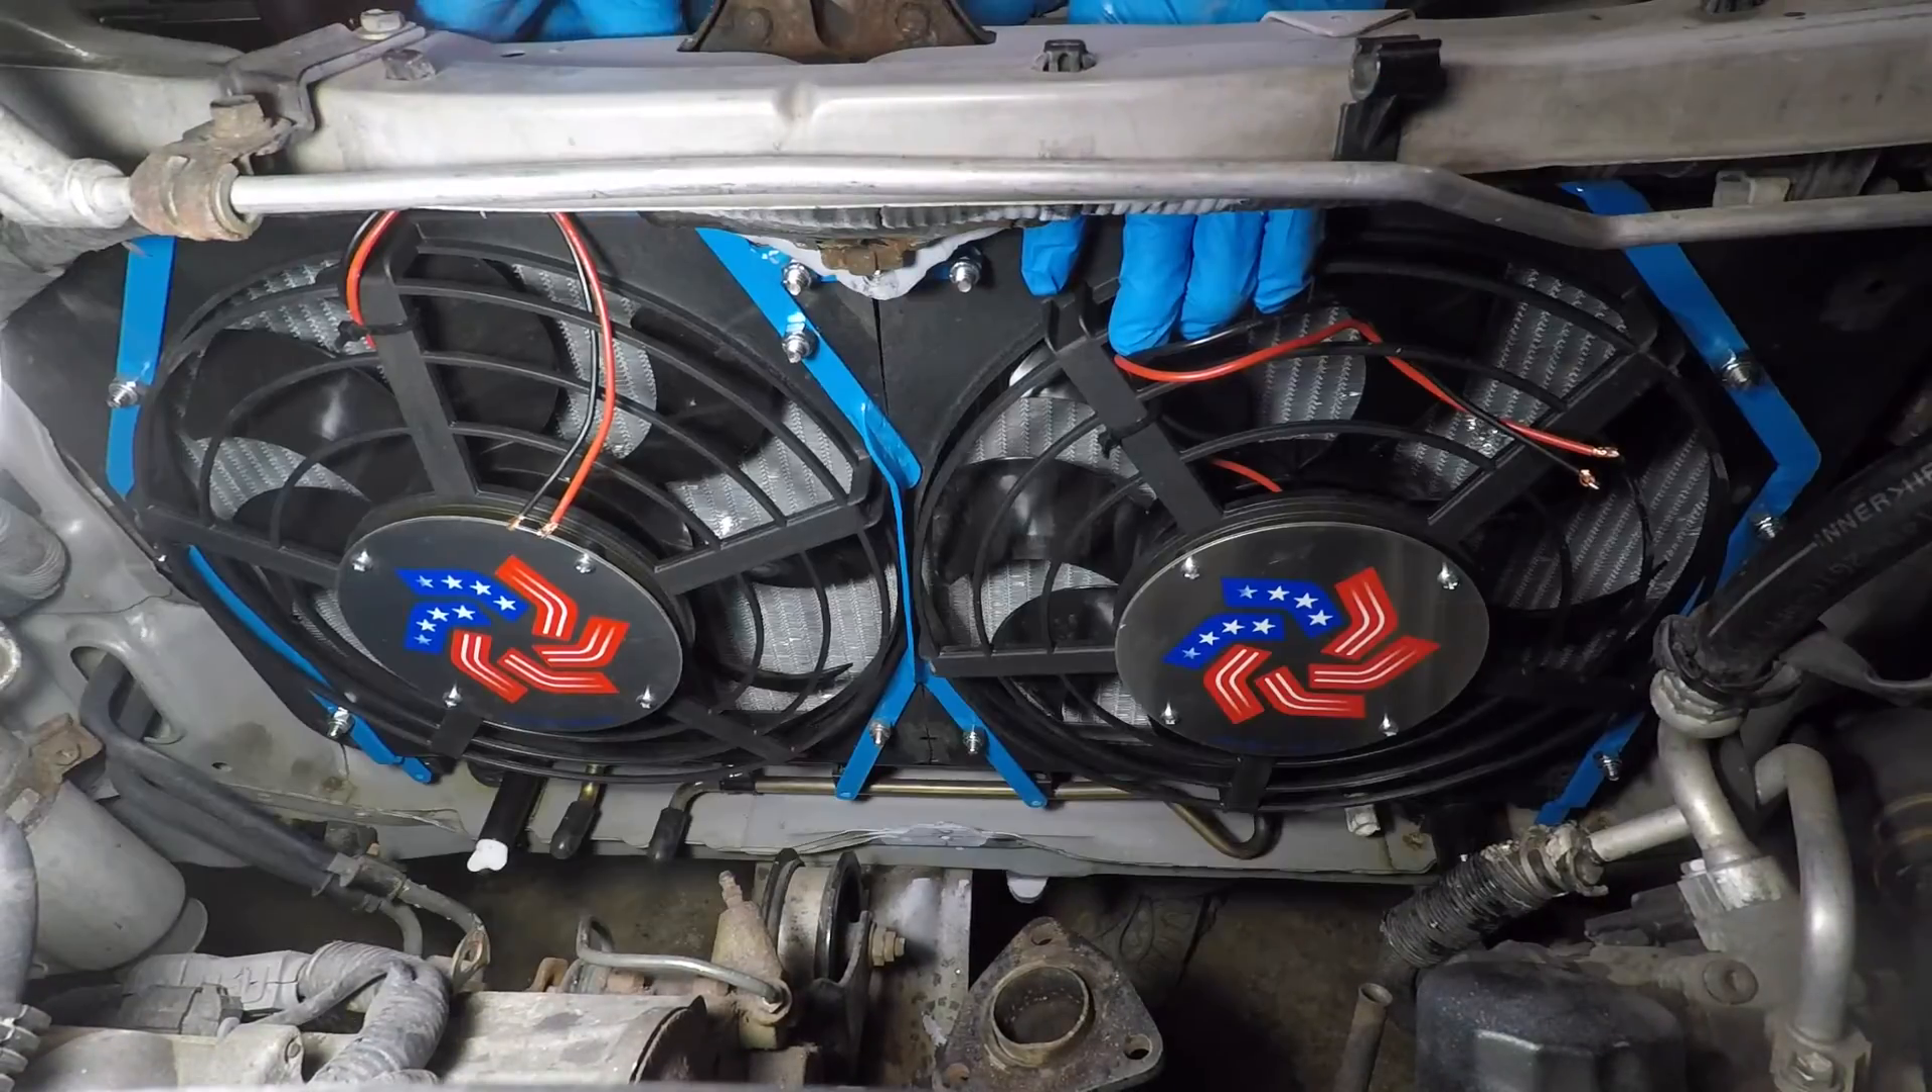I installed all the brackets, and check this thing out!